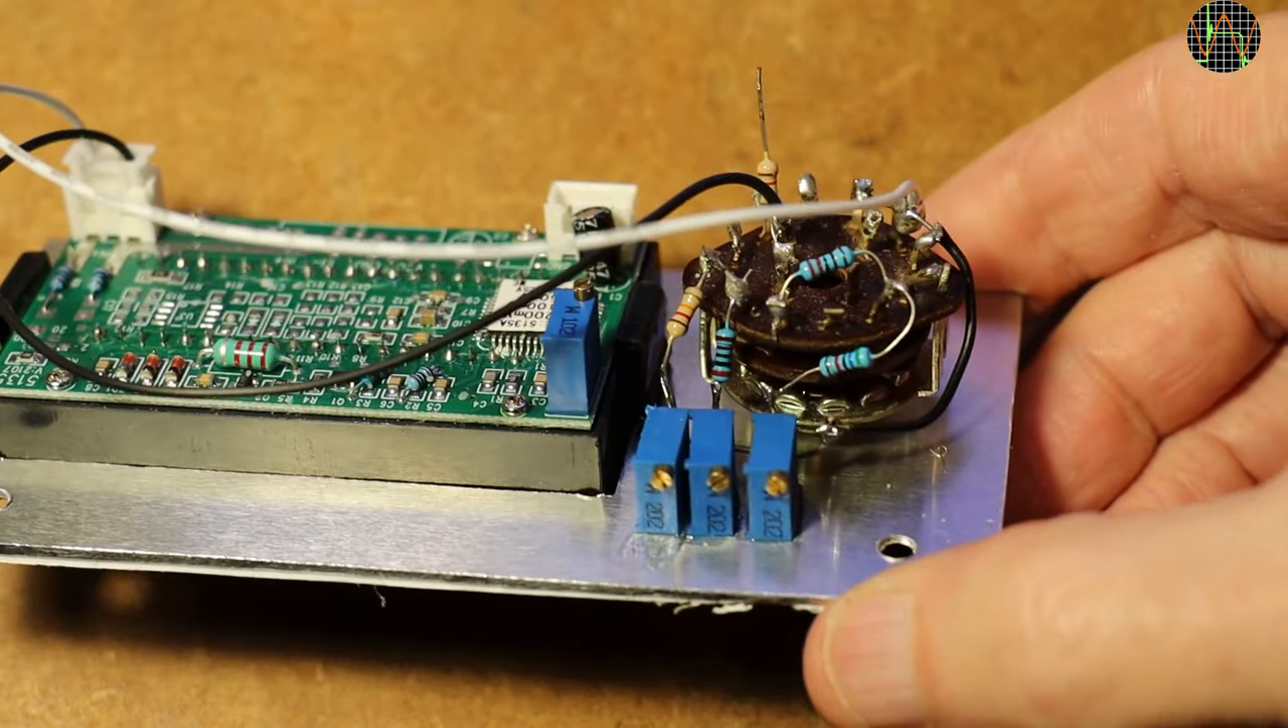This is how the fully assembled front plate looks like.